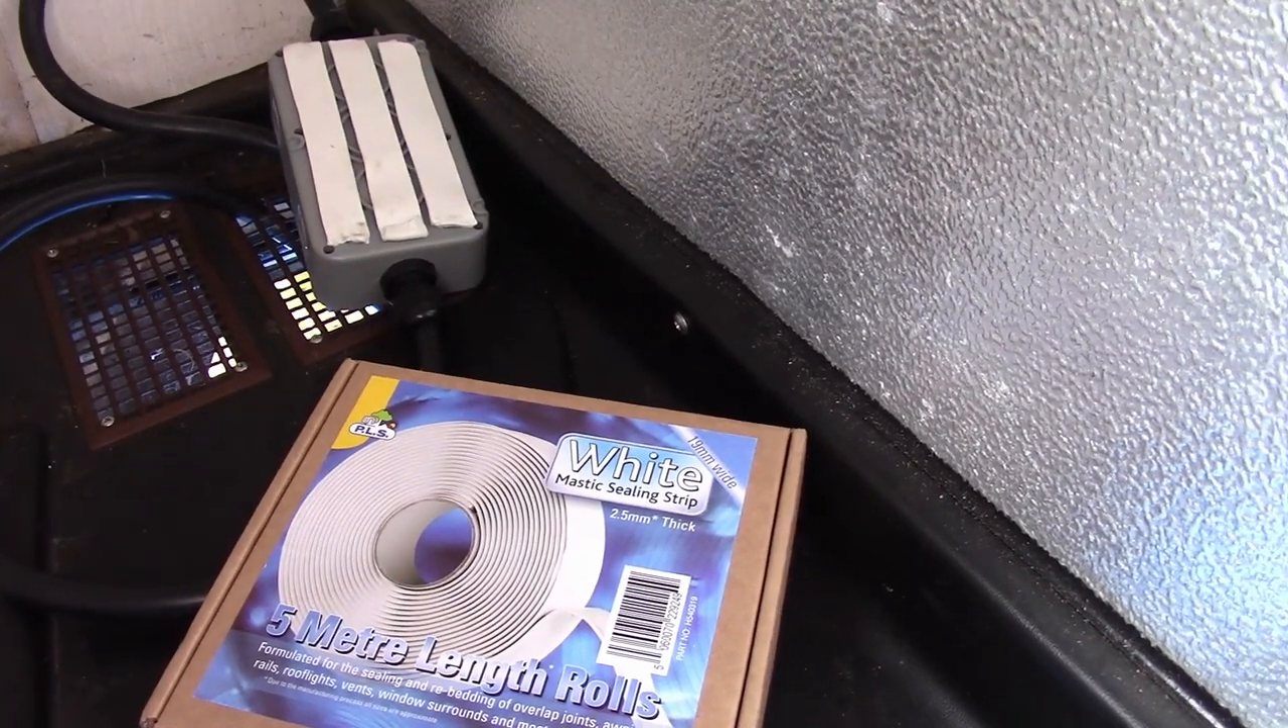On the back of the box I've just put three strips of mastic sealing strip.